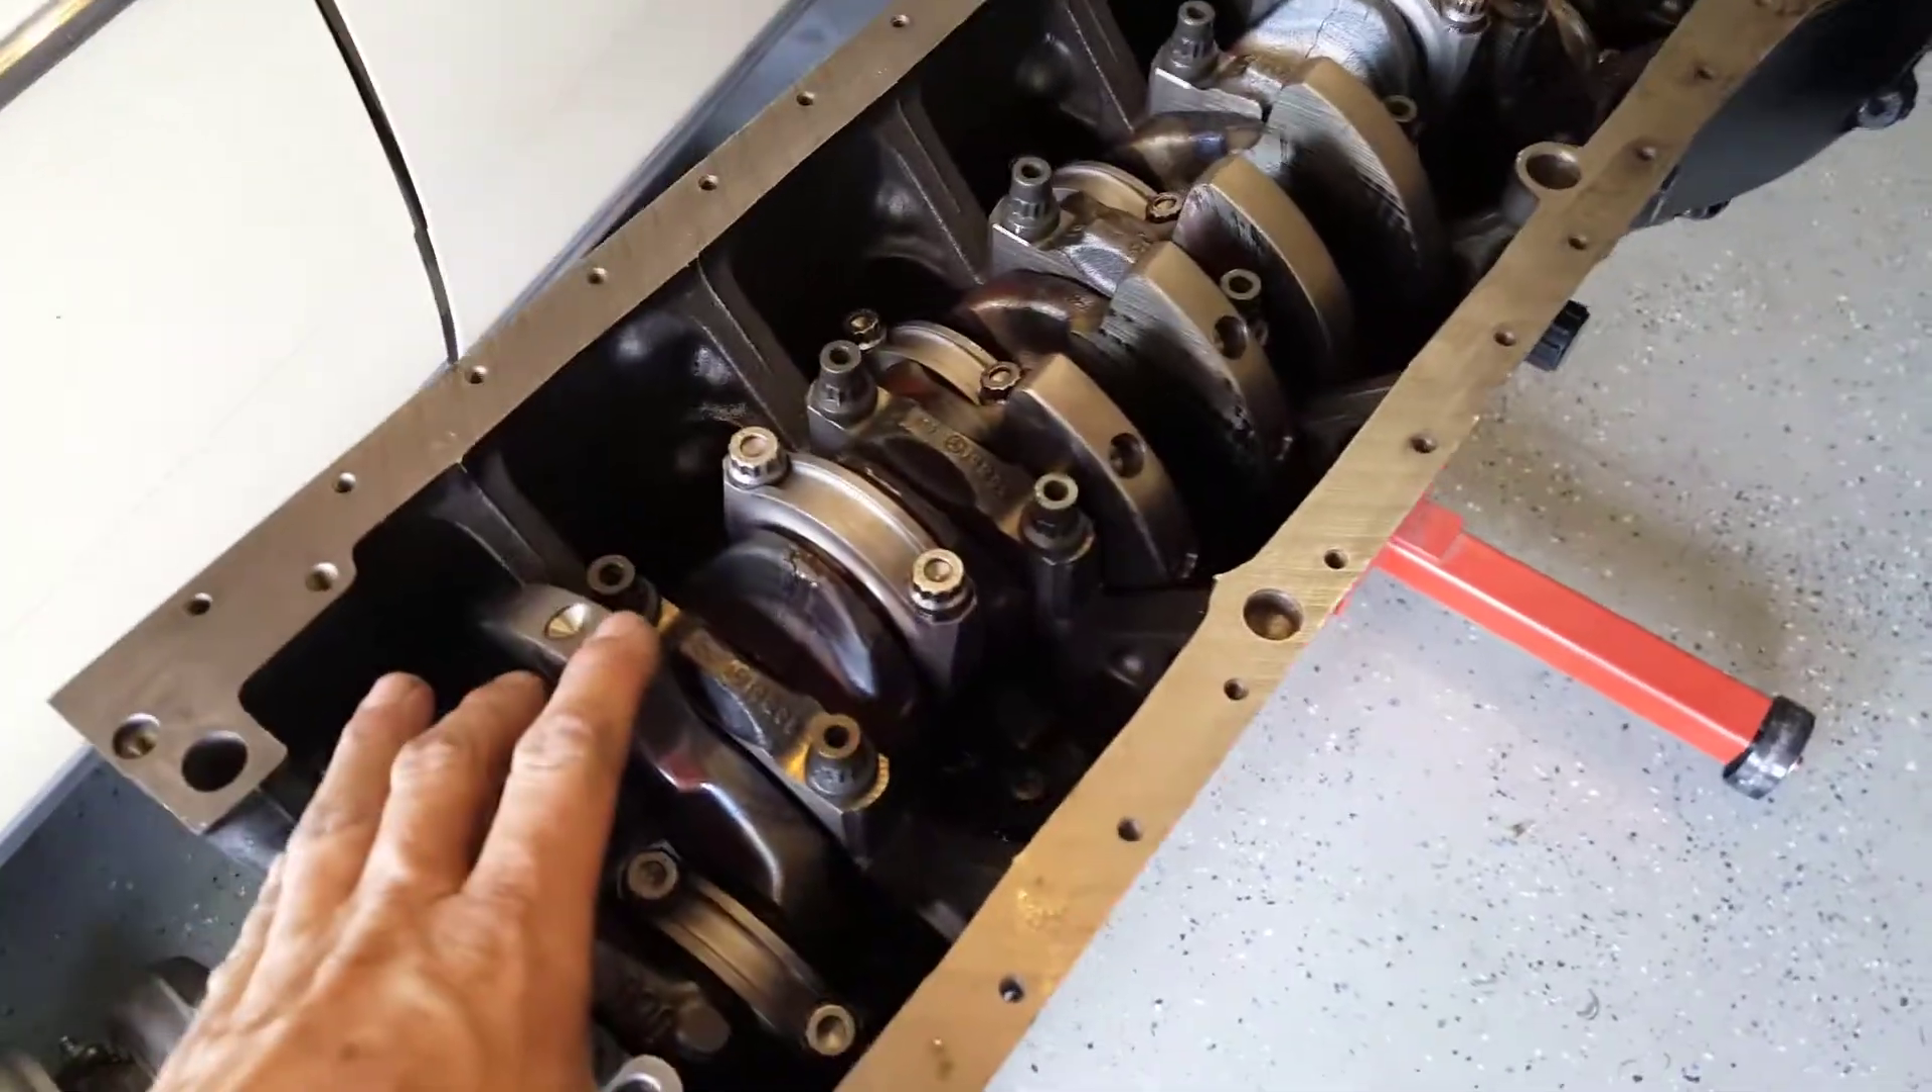So the crank and the rods are in. They're all torqued down.